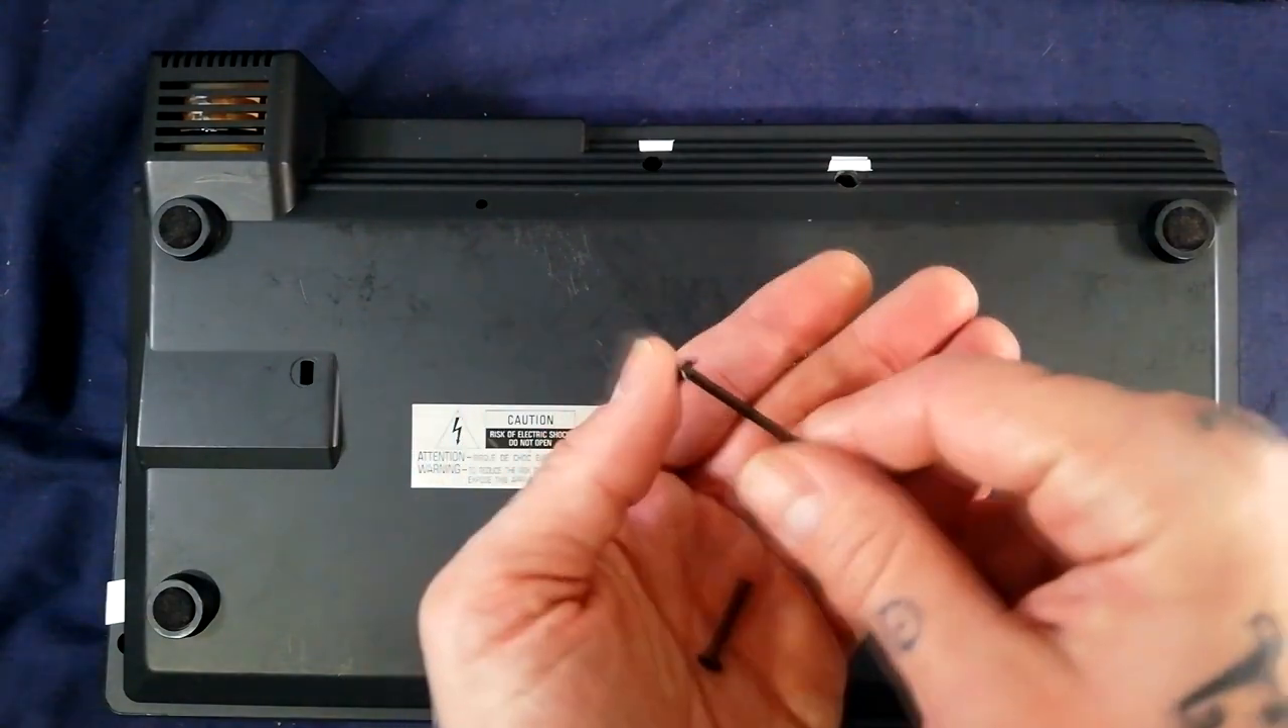The two halves of the plastic case attached from the rear, there's two types of screw, I've gone ahead and removed those.